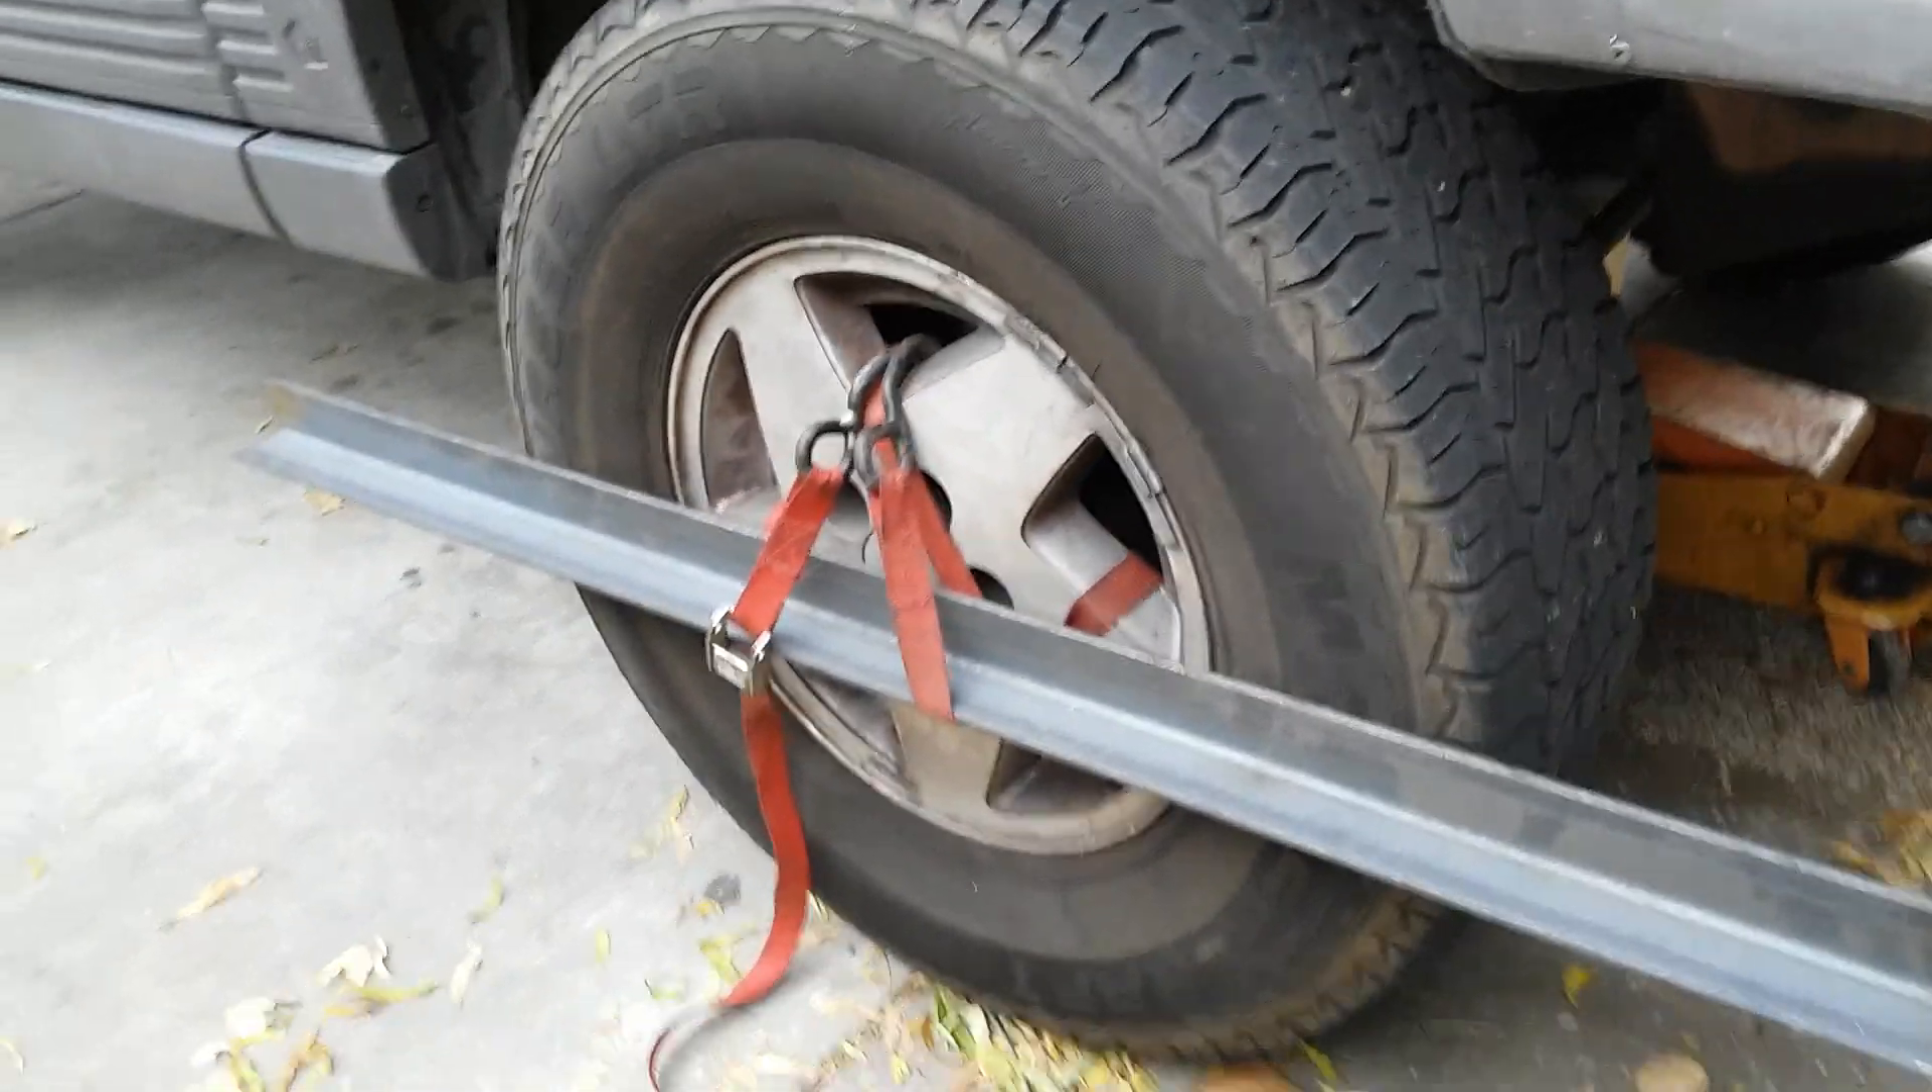I got the angle iron put on there just got them about center line of the wheel.